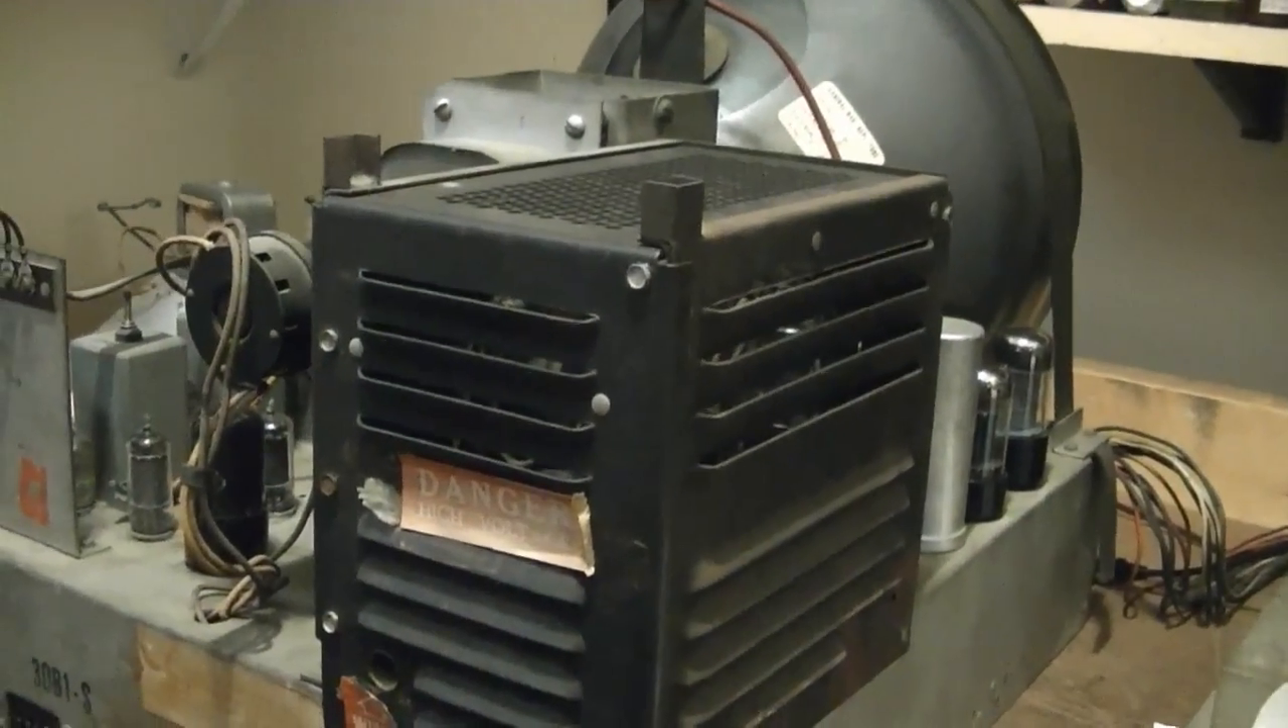Alright, here's the new high voltage cage cover installed.